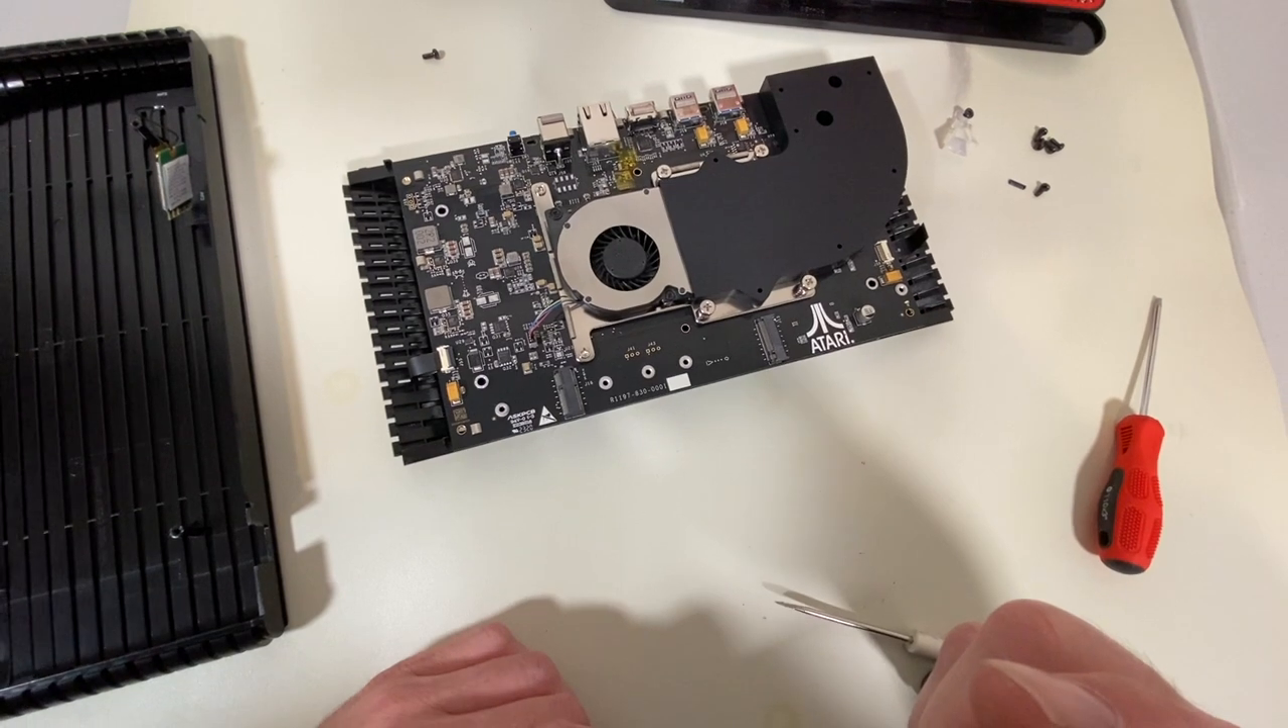So we've taken apart the VCS.